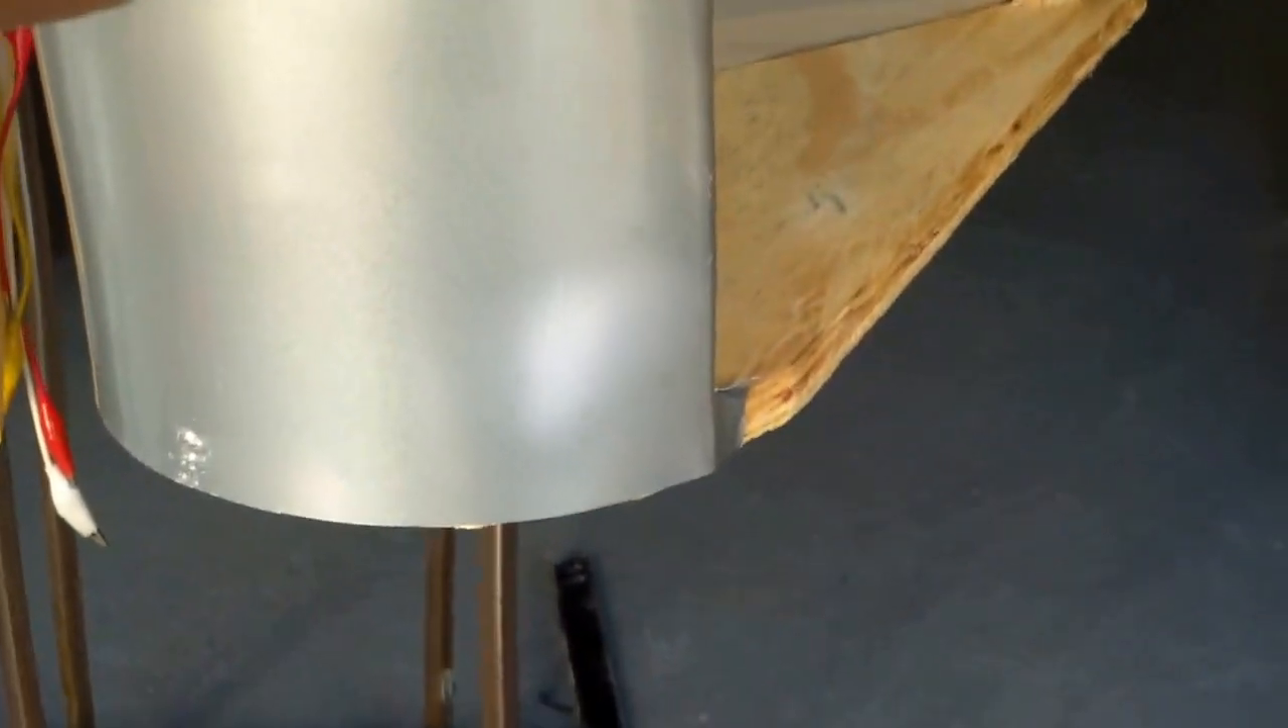So I just finished putting the skin on but of course it is not done yet.